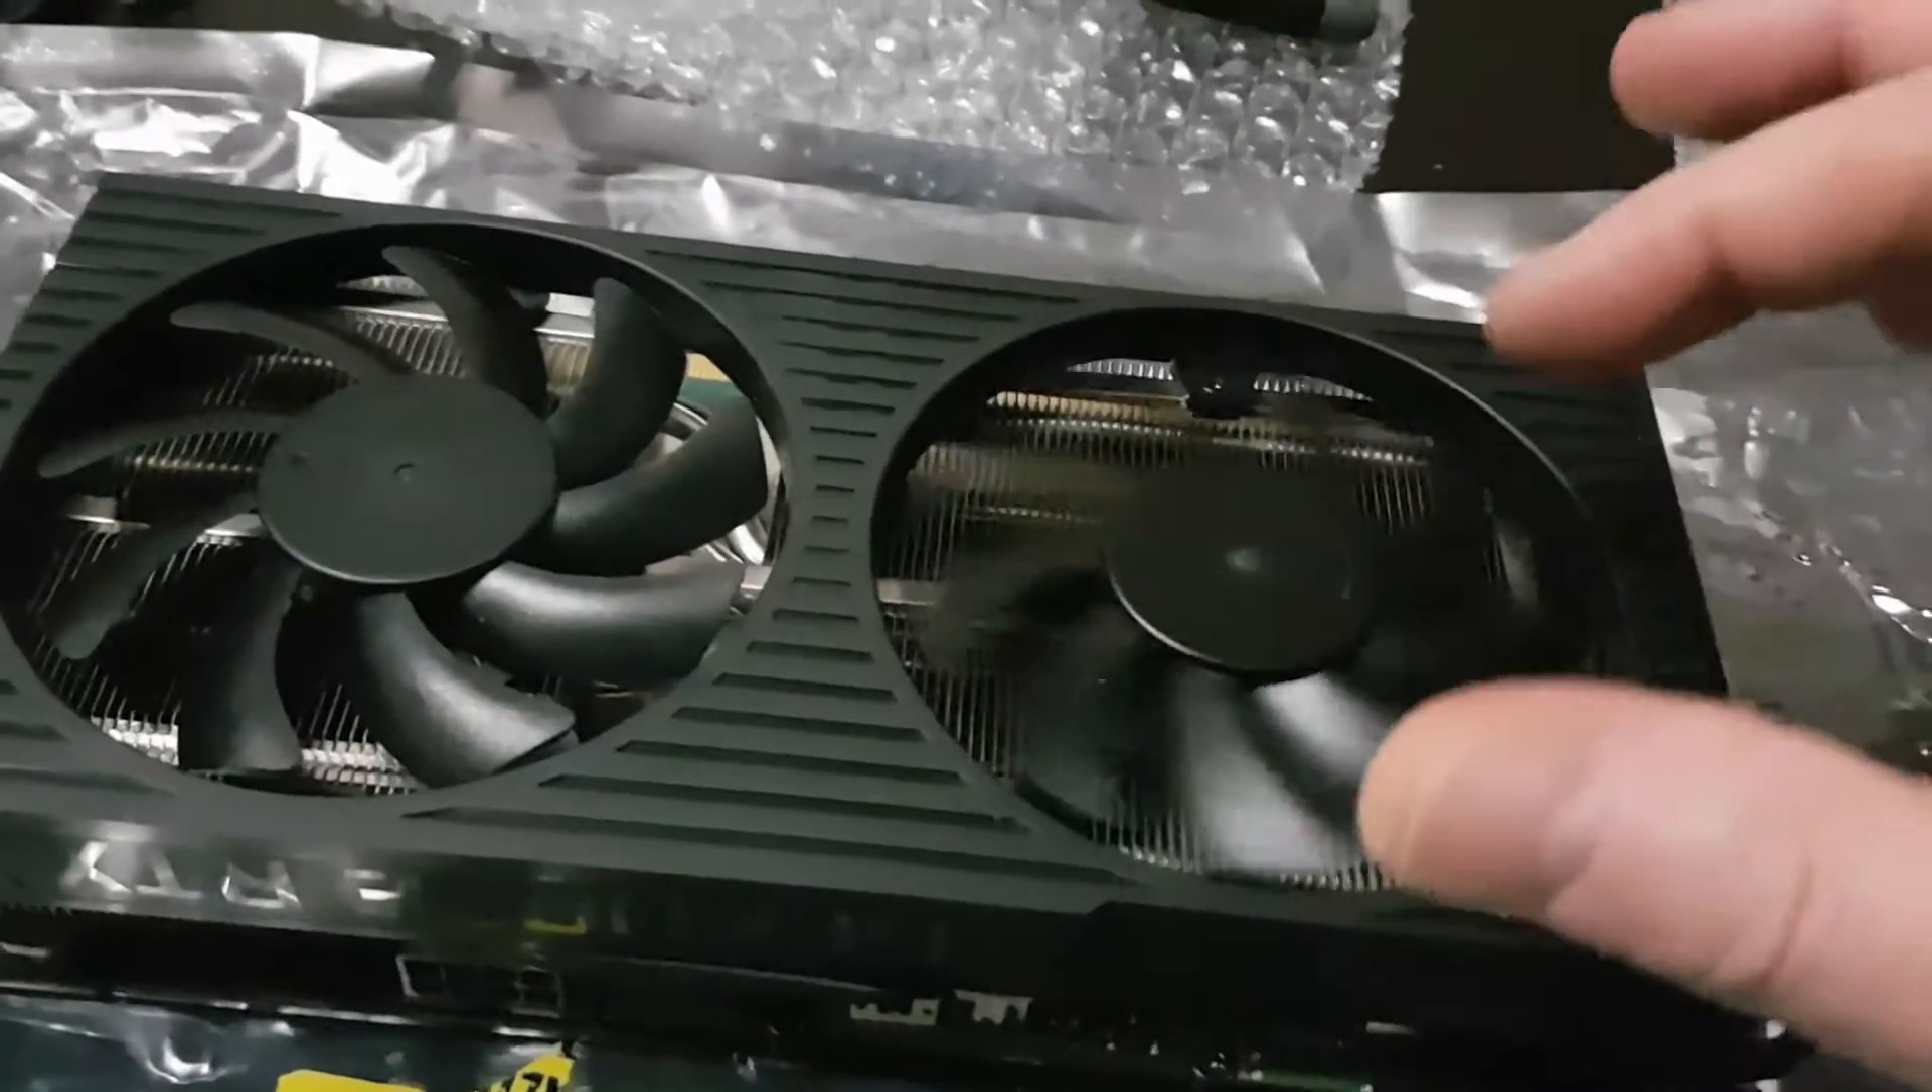I have the fans back in. I have the fan shroud mounted back in.